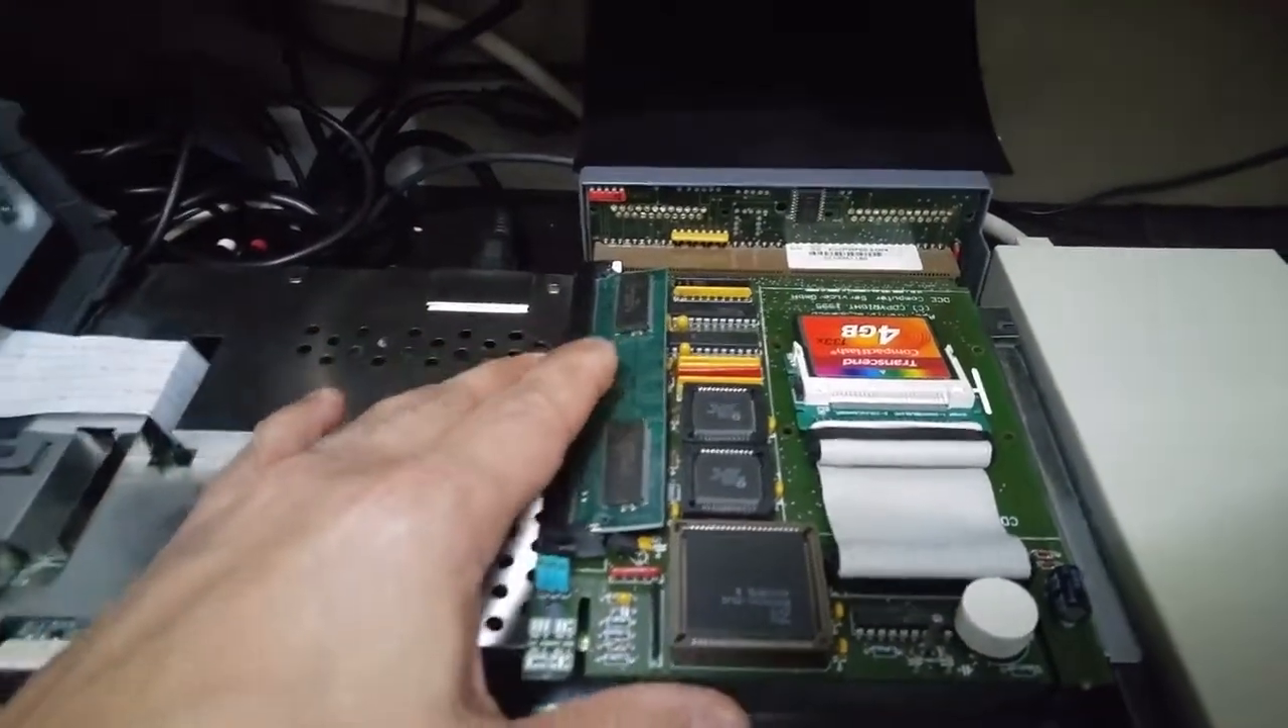Have the new compact flash installed, replacing the hard drive that was in there.